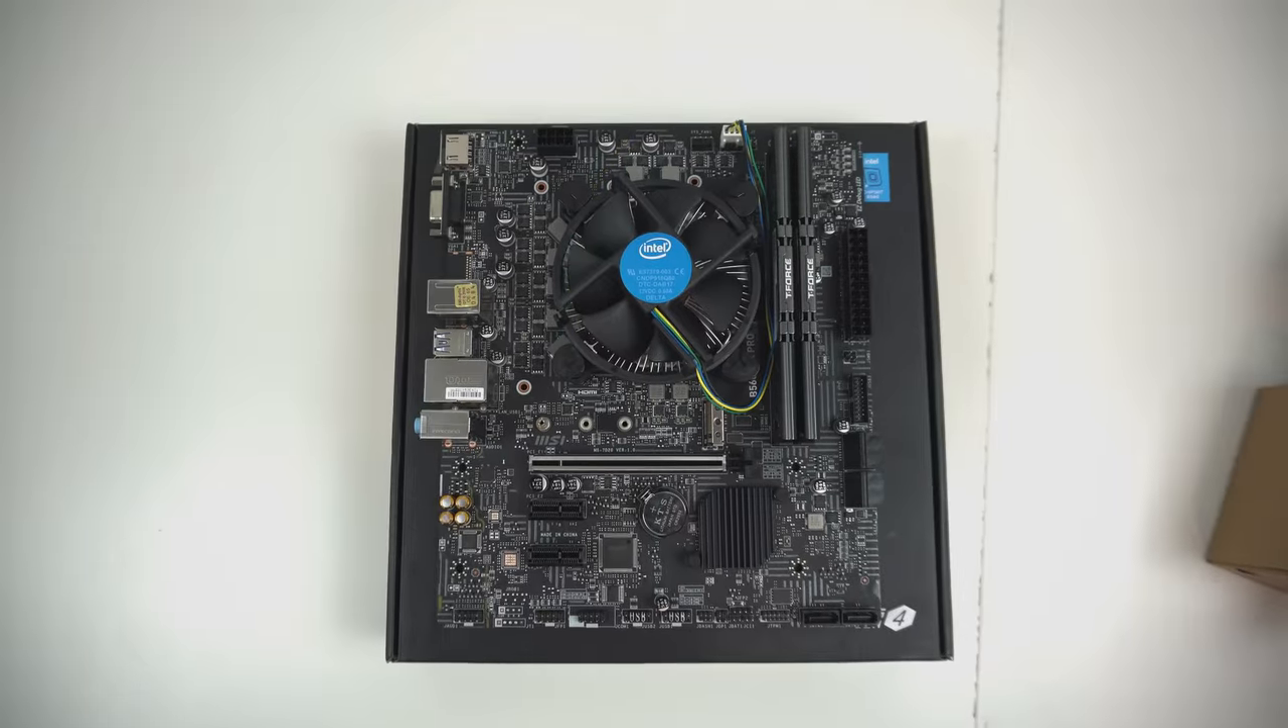At this point, you should have your RAM CPU and CPU cooler installed.